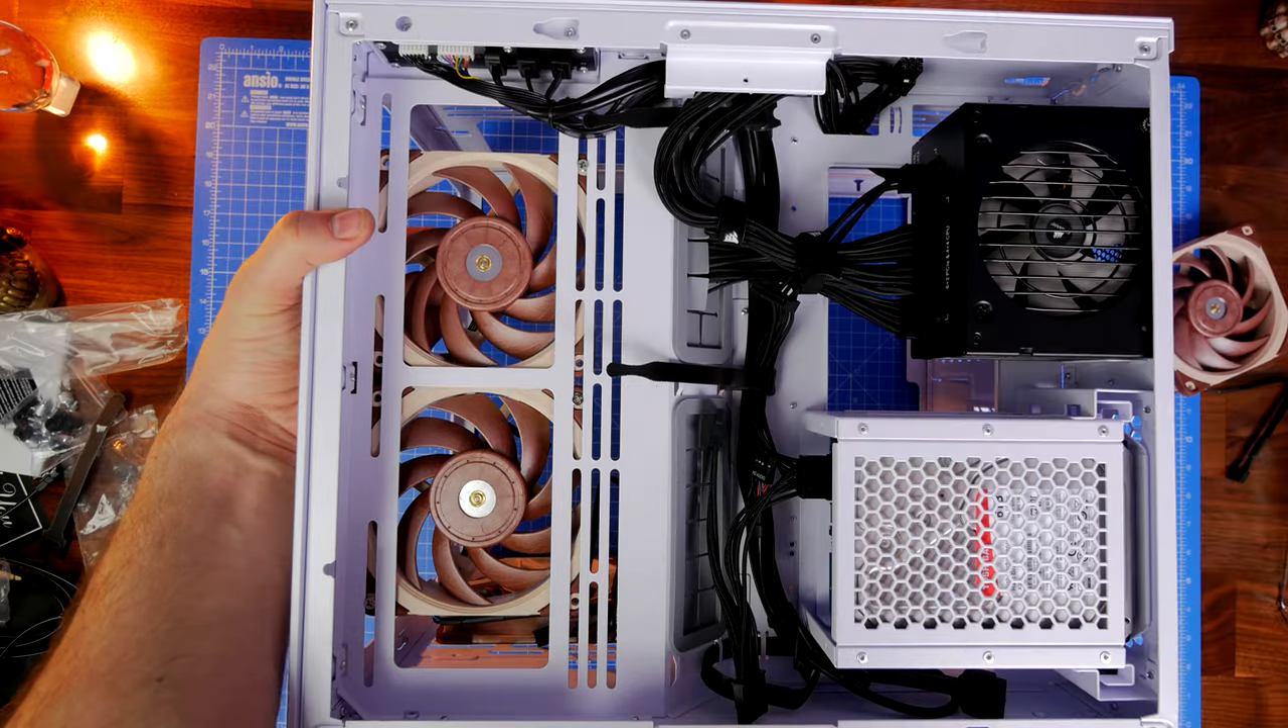You can see that when you install two 120 mil fans on this back plate you actually have some large gaps at the top and the bottom.